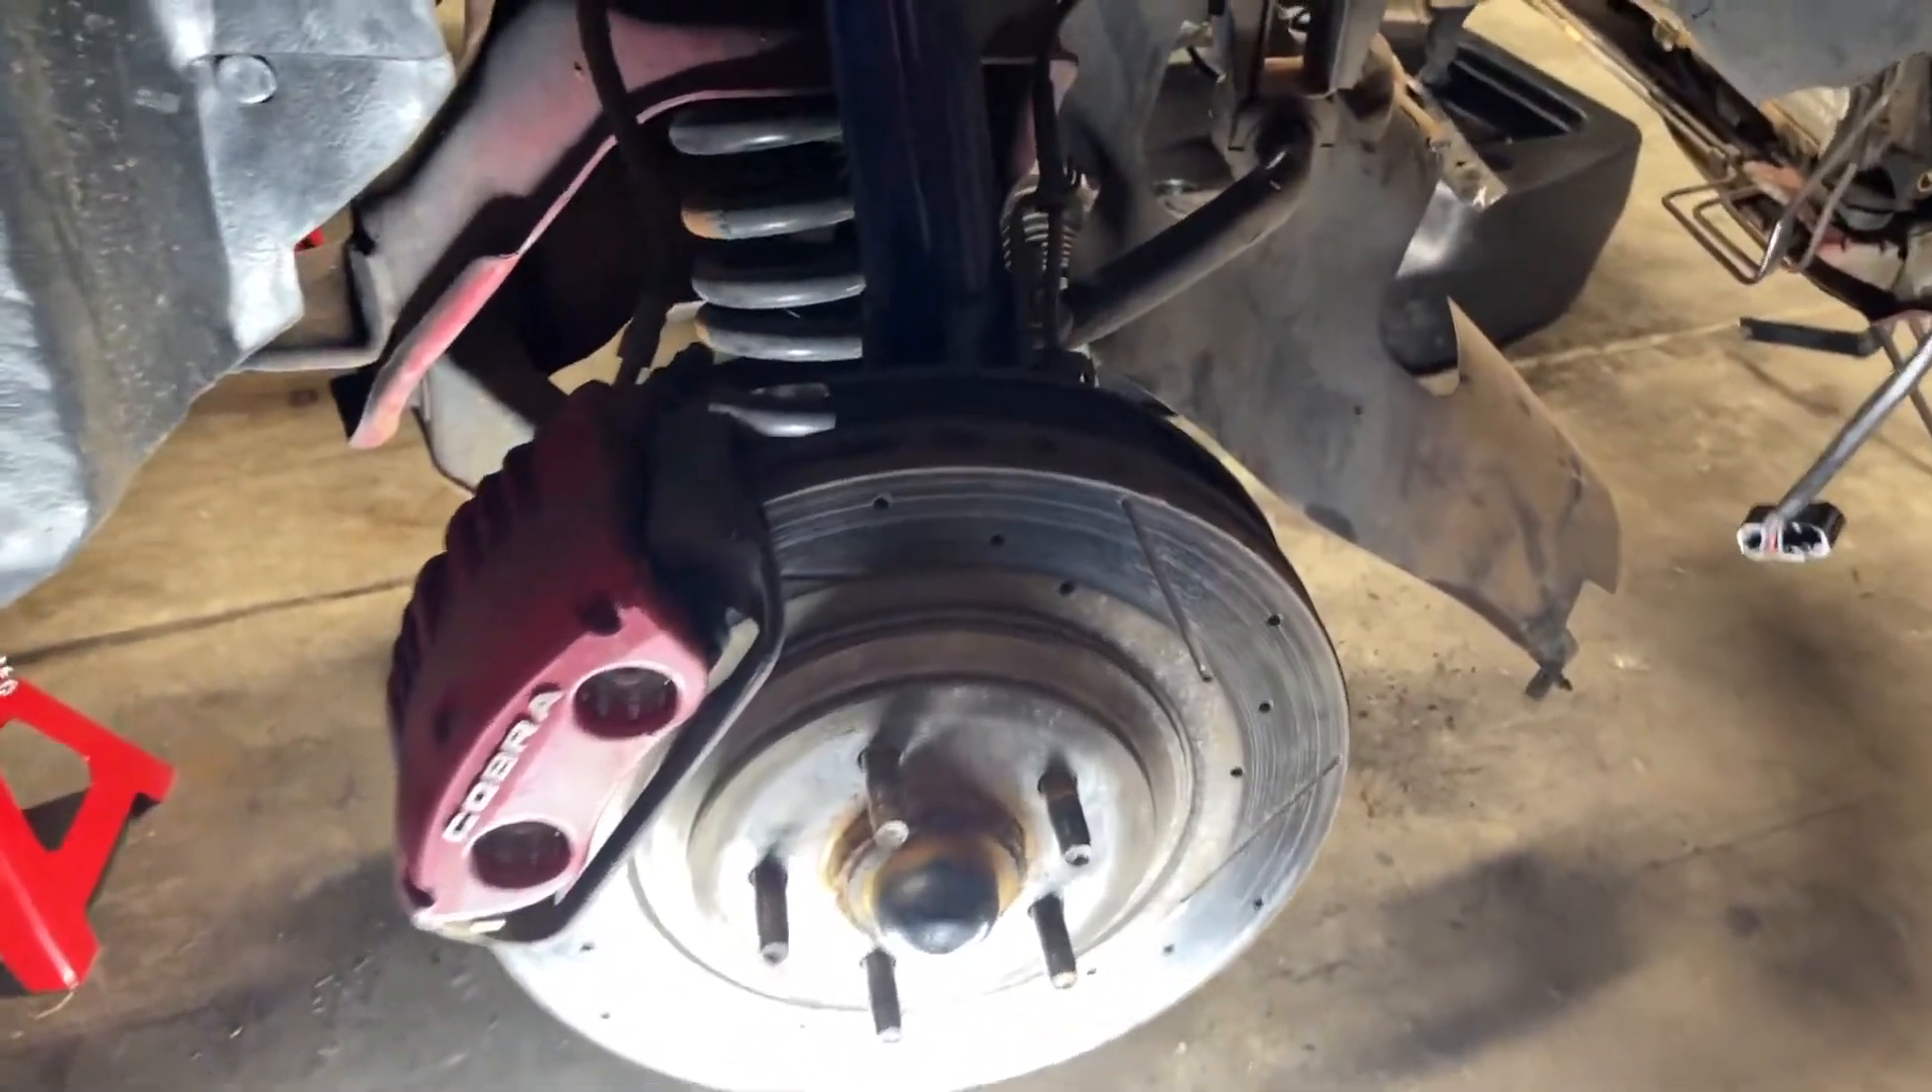This is the first time I've actually had the wheels off of this thing.